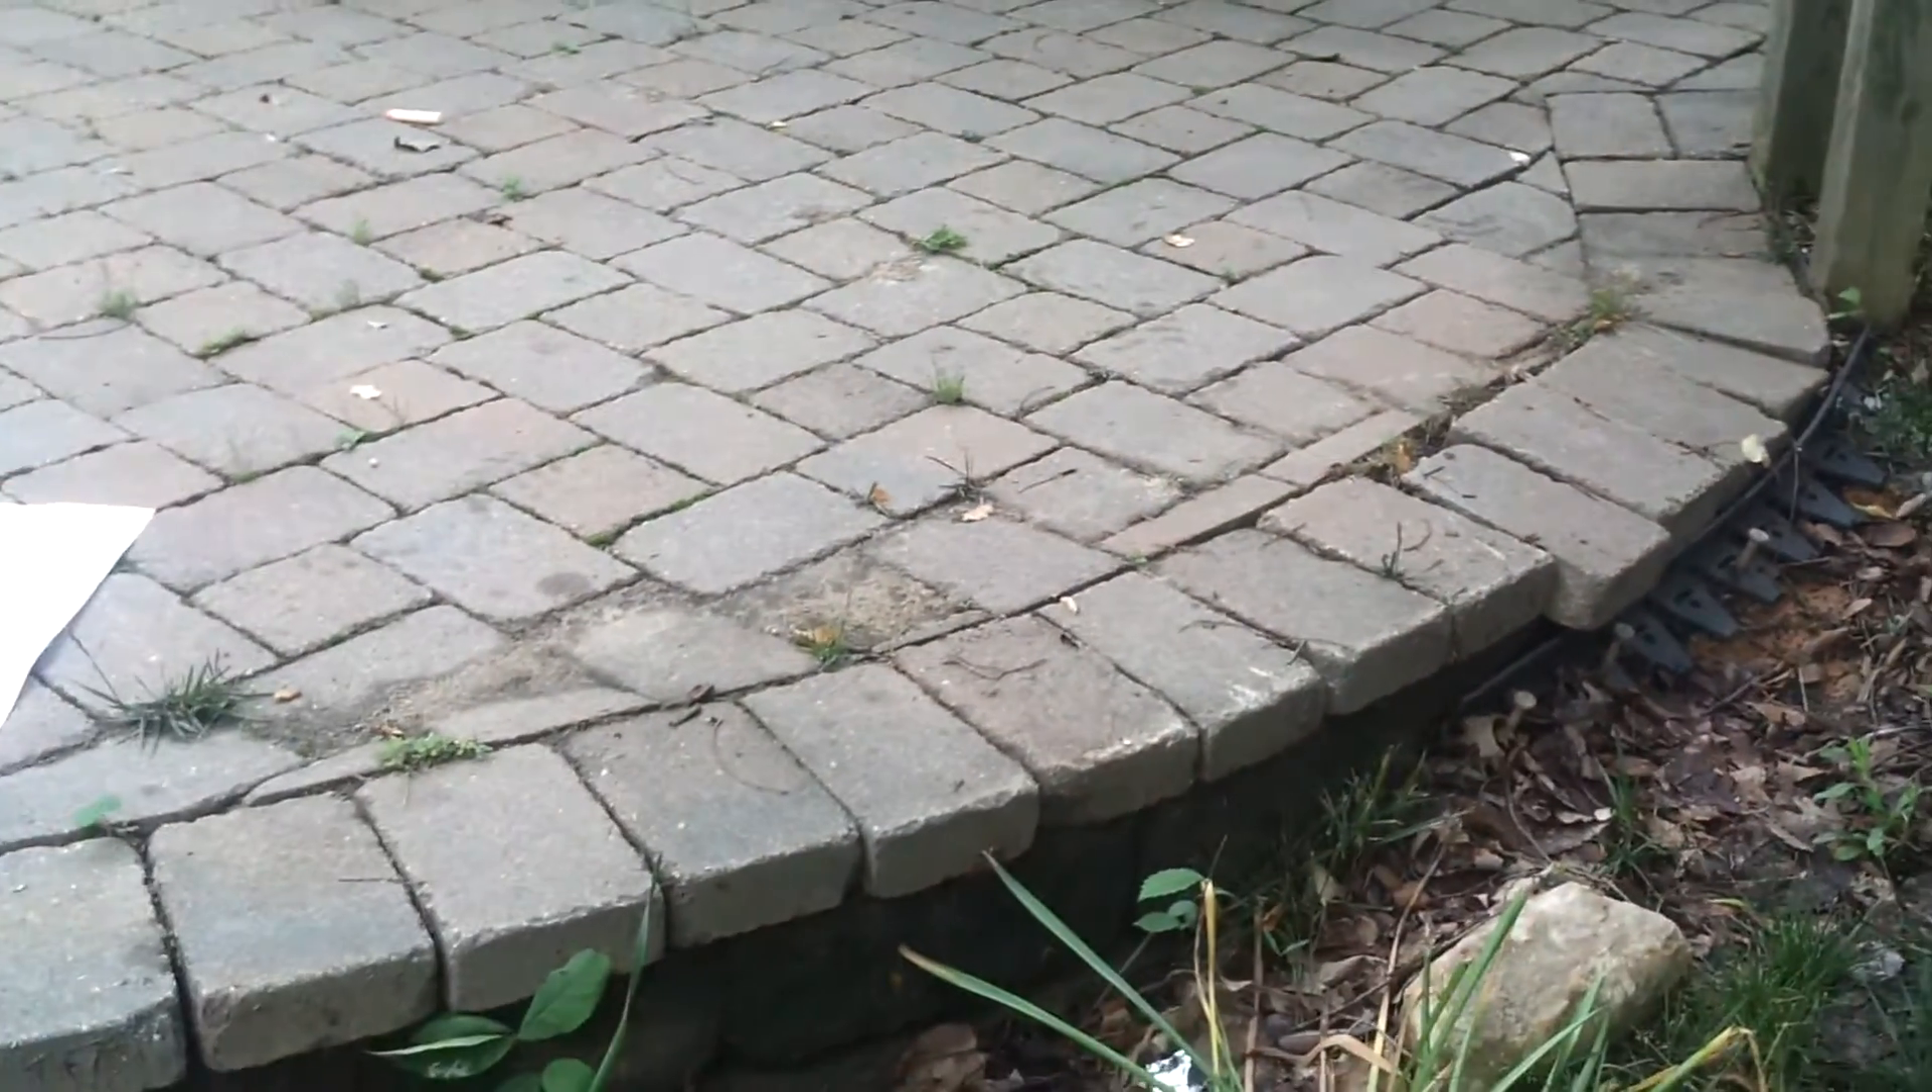As you can see the pavers are coming apart, the segmental block wall is not holding together like it's supposed to.